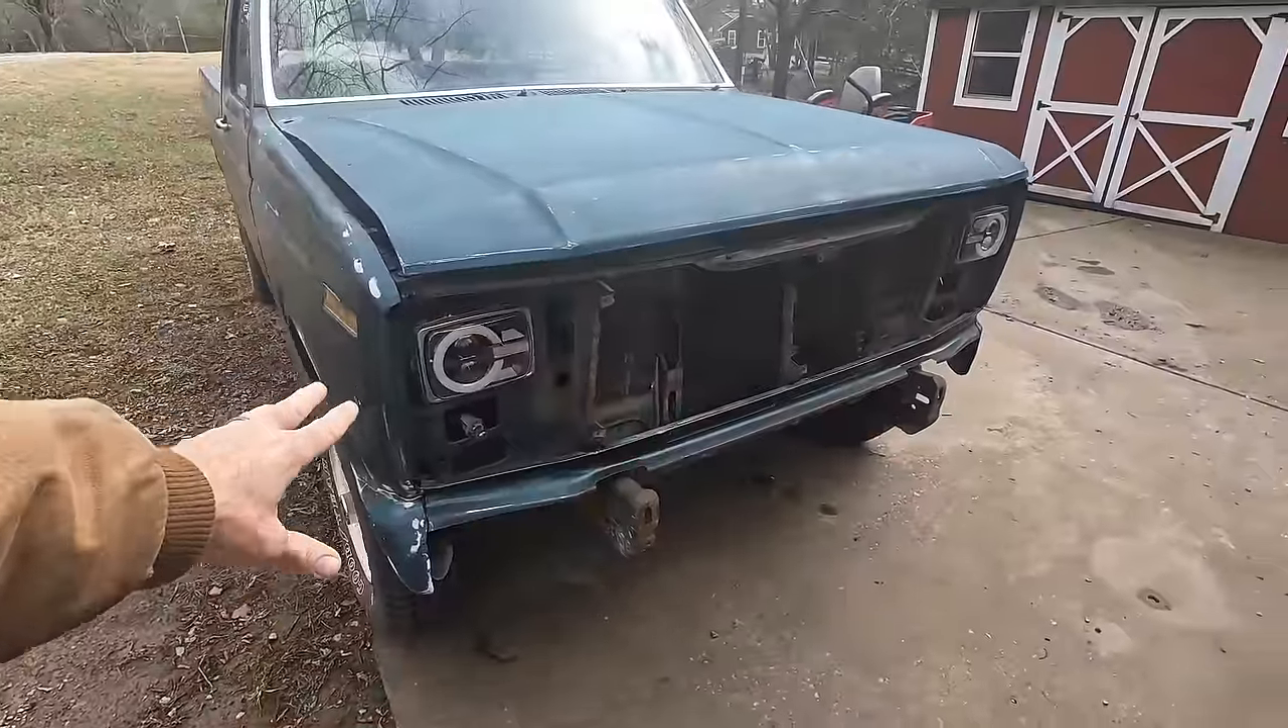I've taken the bumper off the front bumper. I've taken the grill off here.